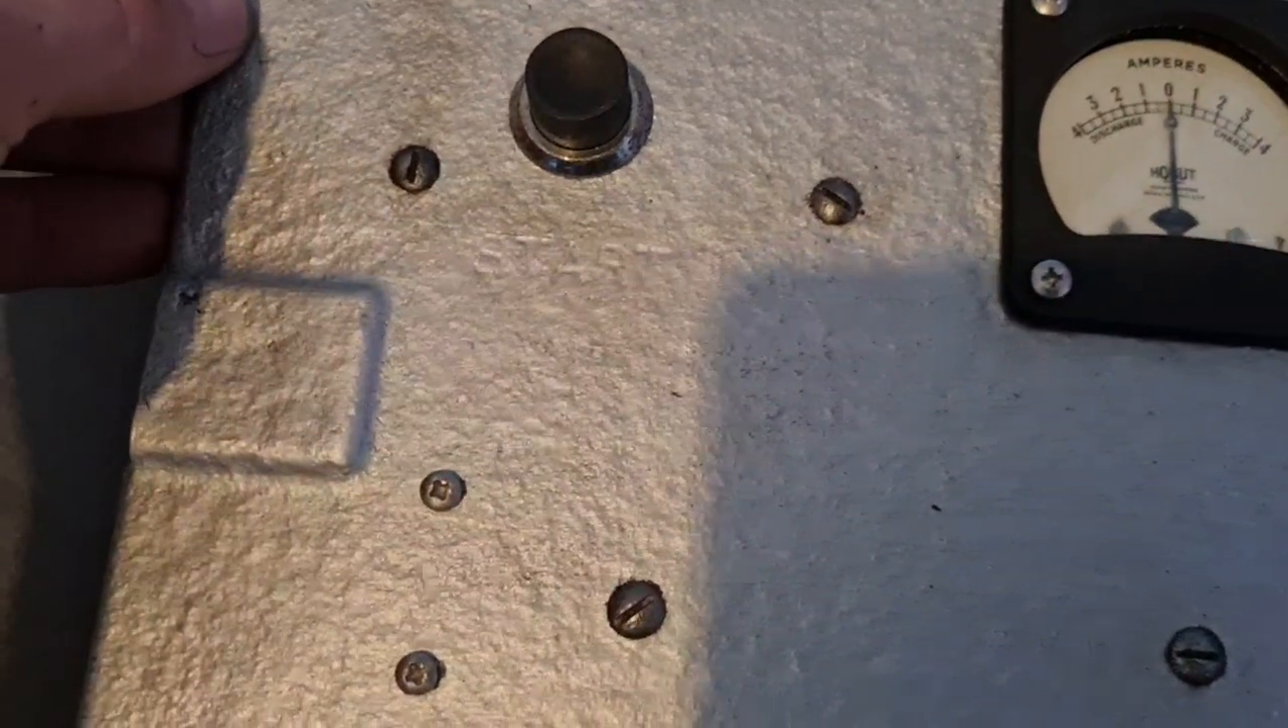We have the missing start button. We now have the start button.